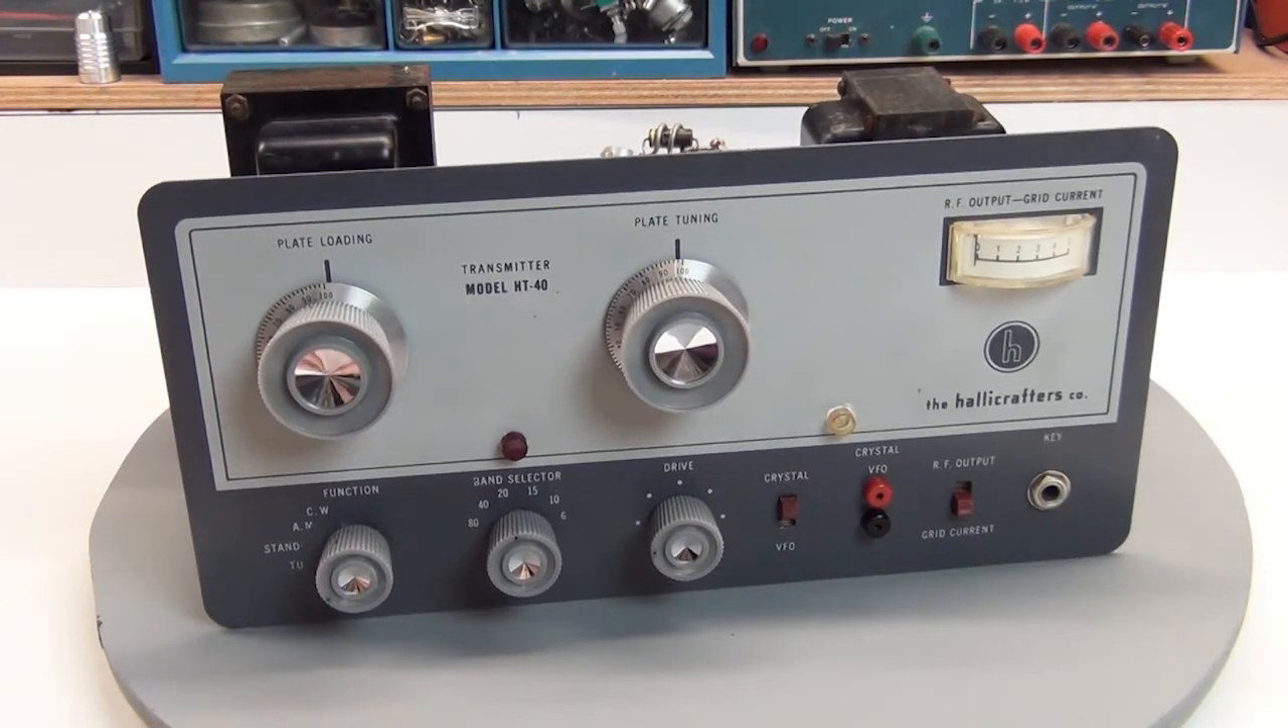And here's the chassis removed from the case.